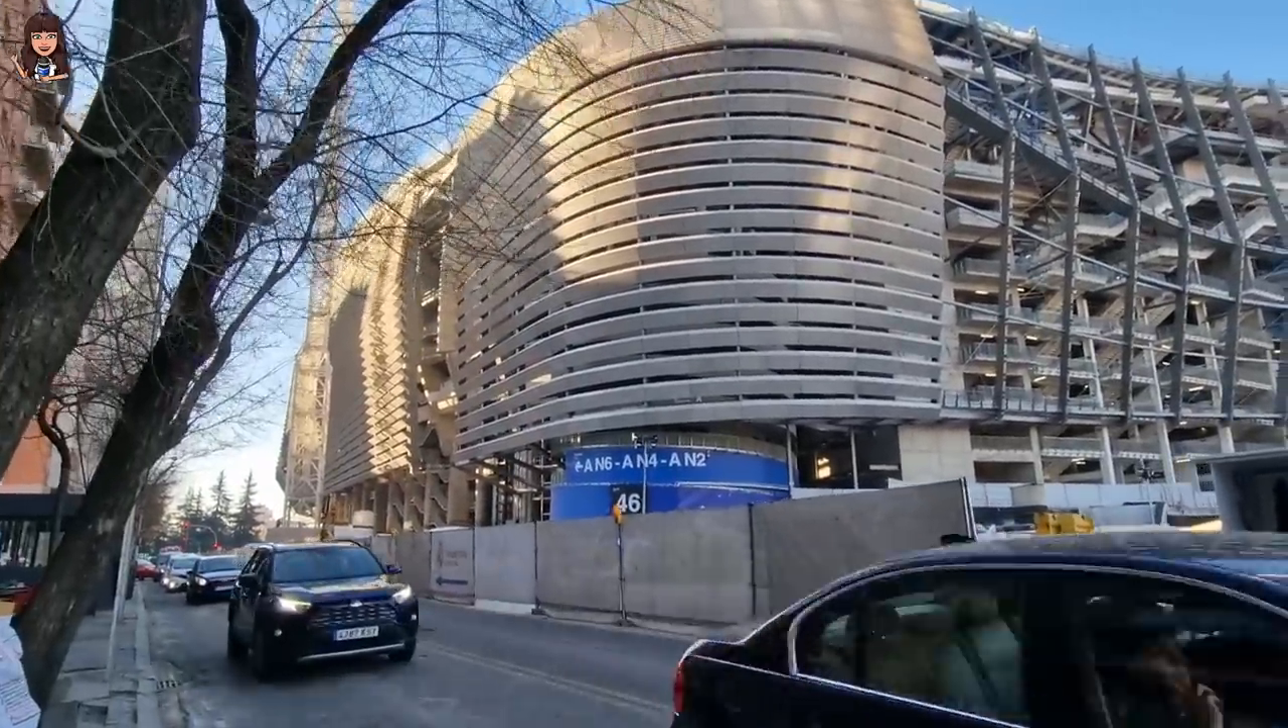Mirad cómo se ven ya desde aquí las lamas colocadas.